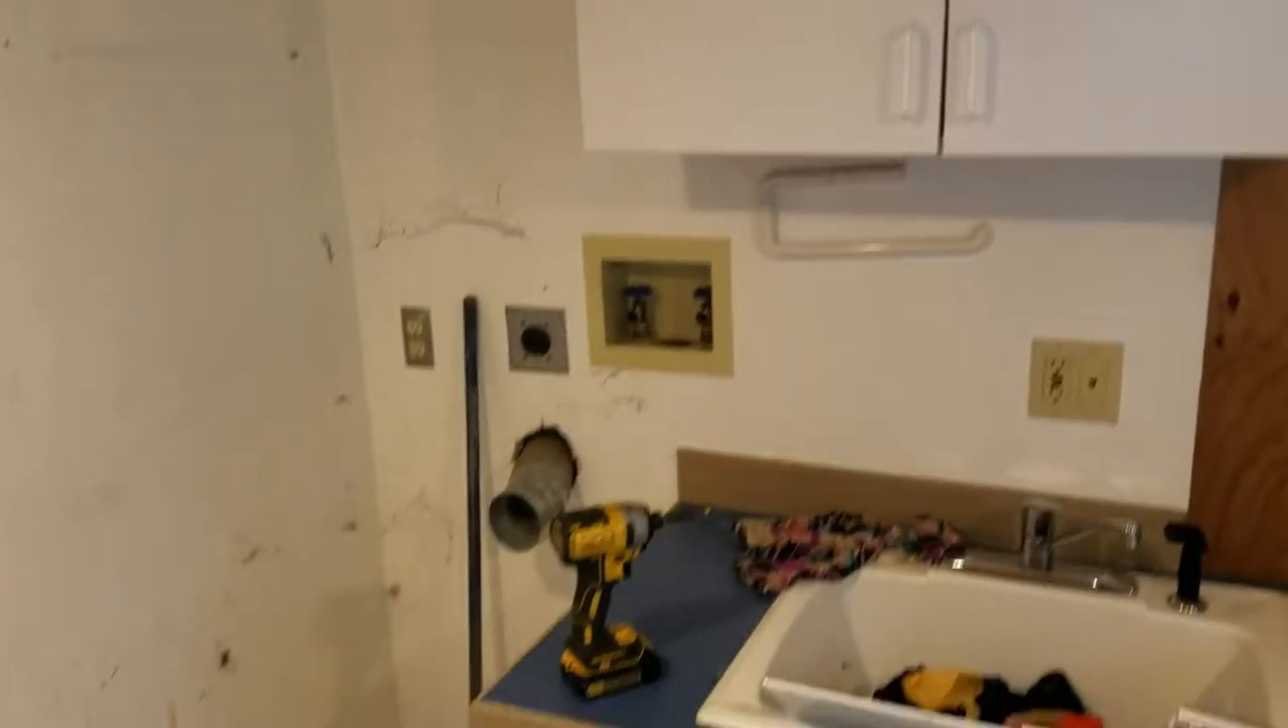We have got the old stack washer dryer out.